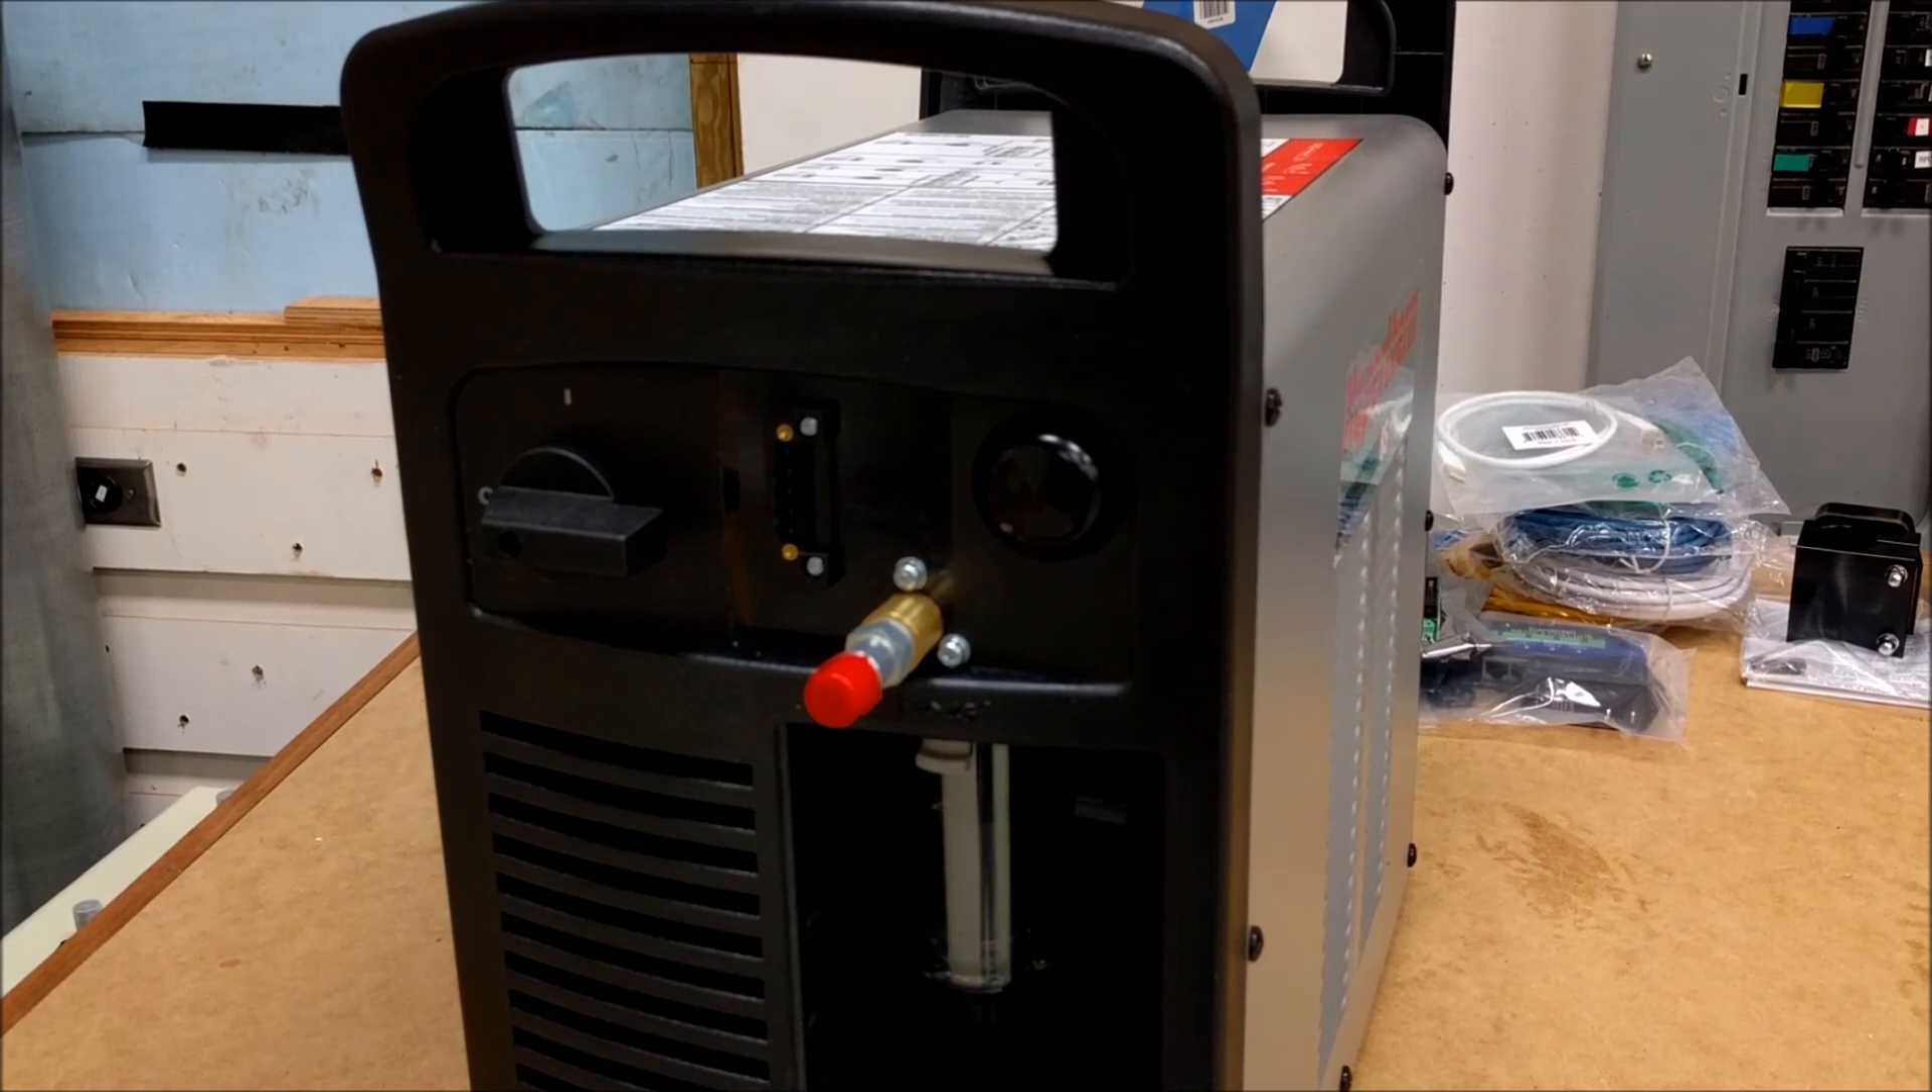Okay i got the cover back on the hypertherm and we've completed all the steps uh to install the rs 485 serial communications card into a hypertherm powermax 65.